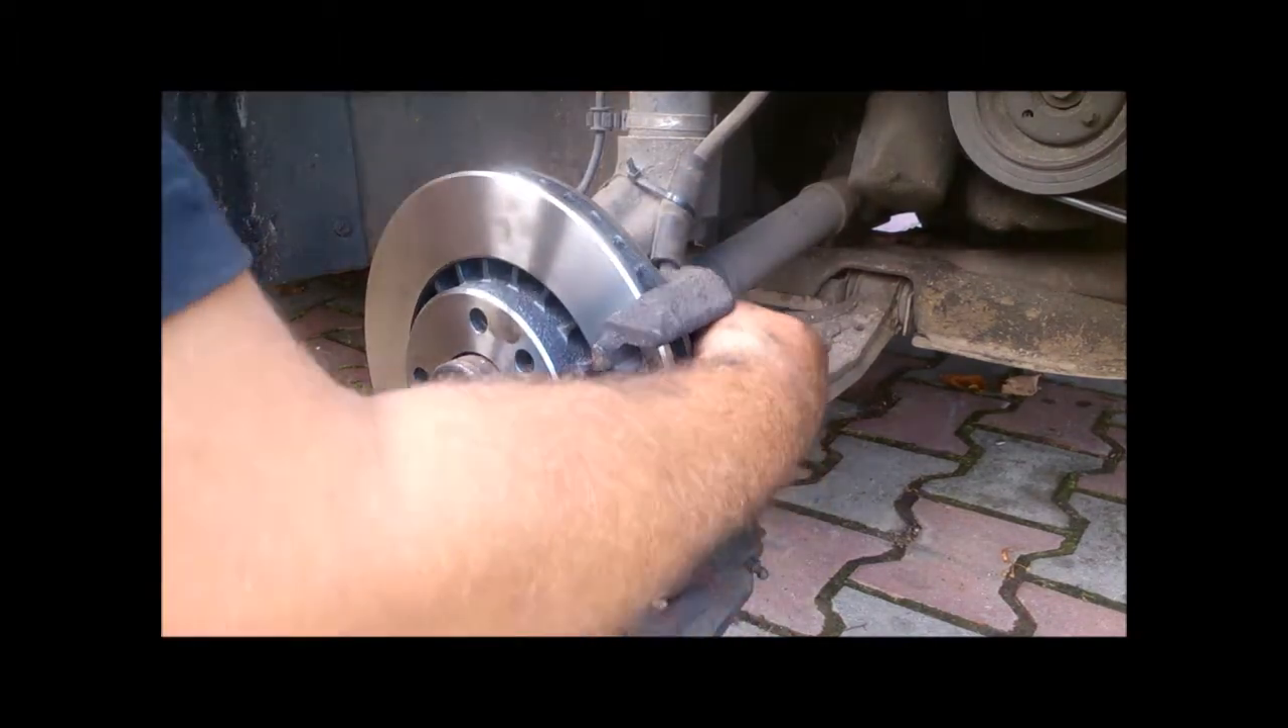No i nasza nowa tarcza już jest na swoim miejscu.